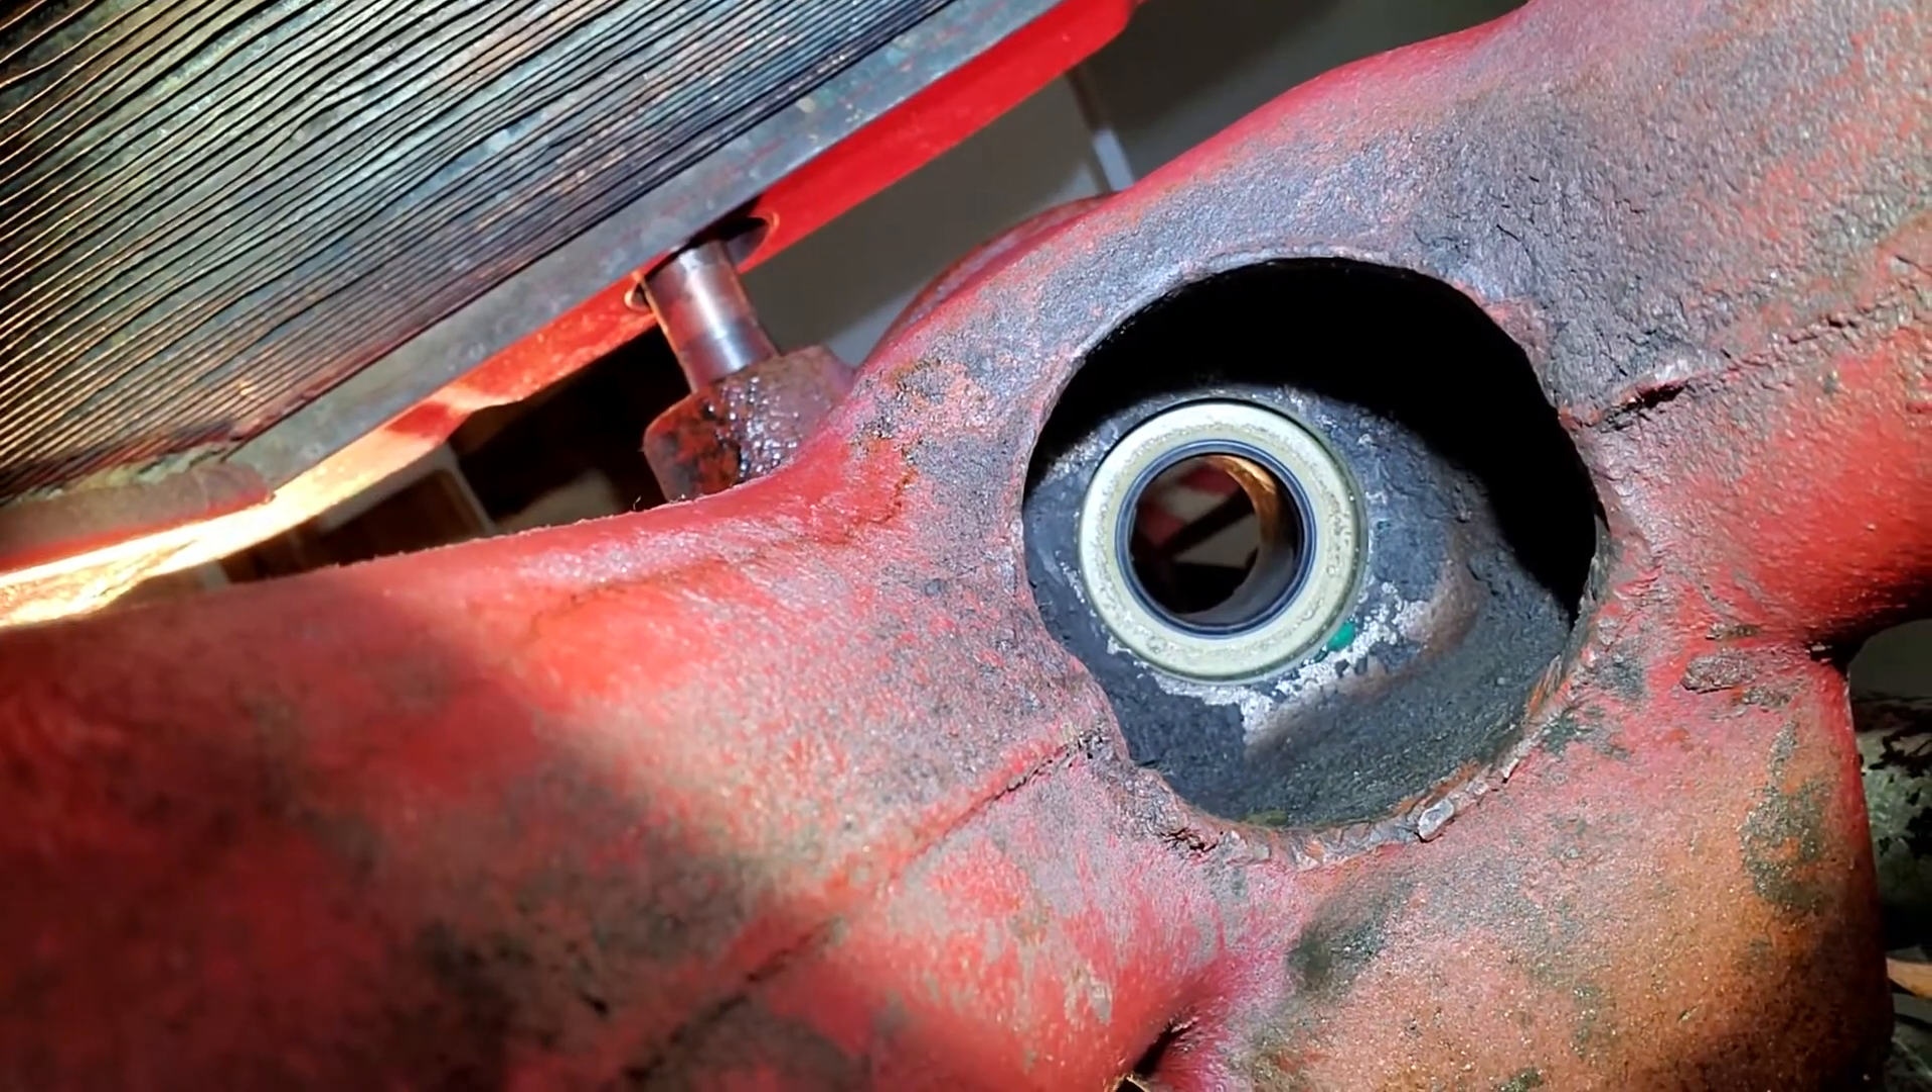Well, look, I can put the camera into selfie mode here and shine straight up the bolster so the camera is looking towards the ceiling now. And you can see that seal in place.